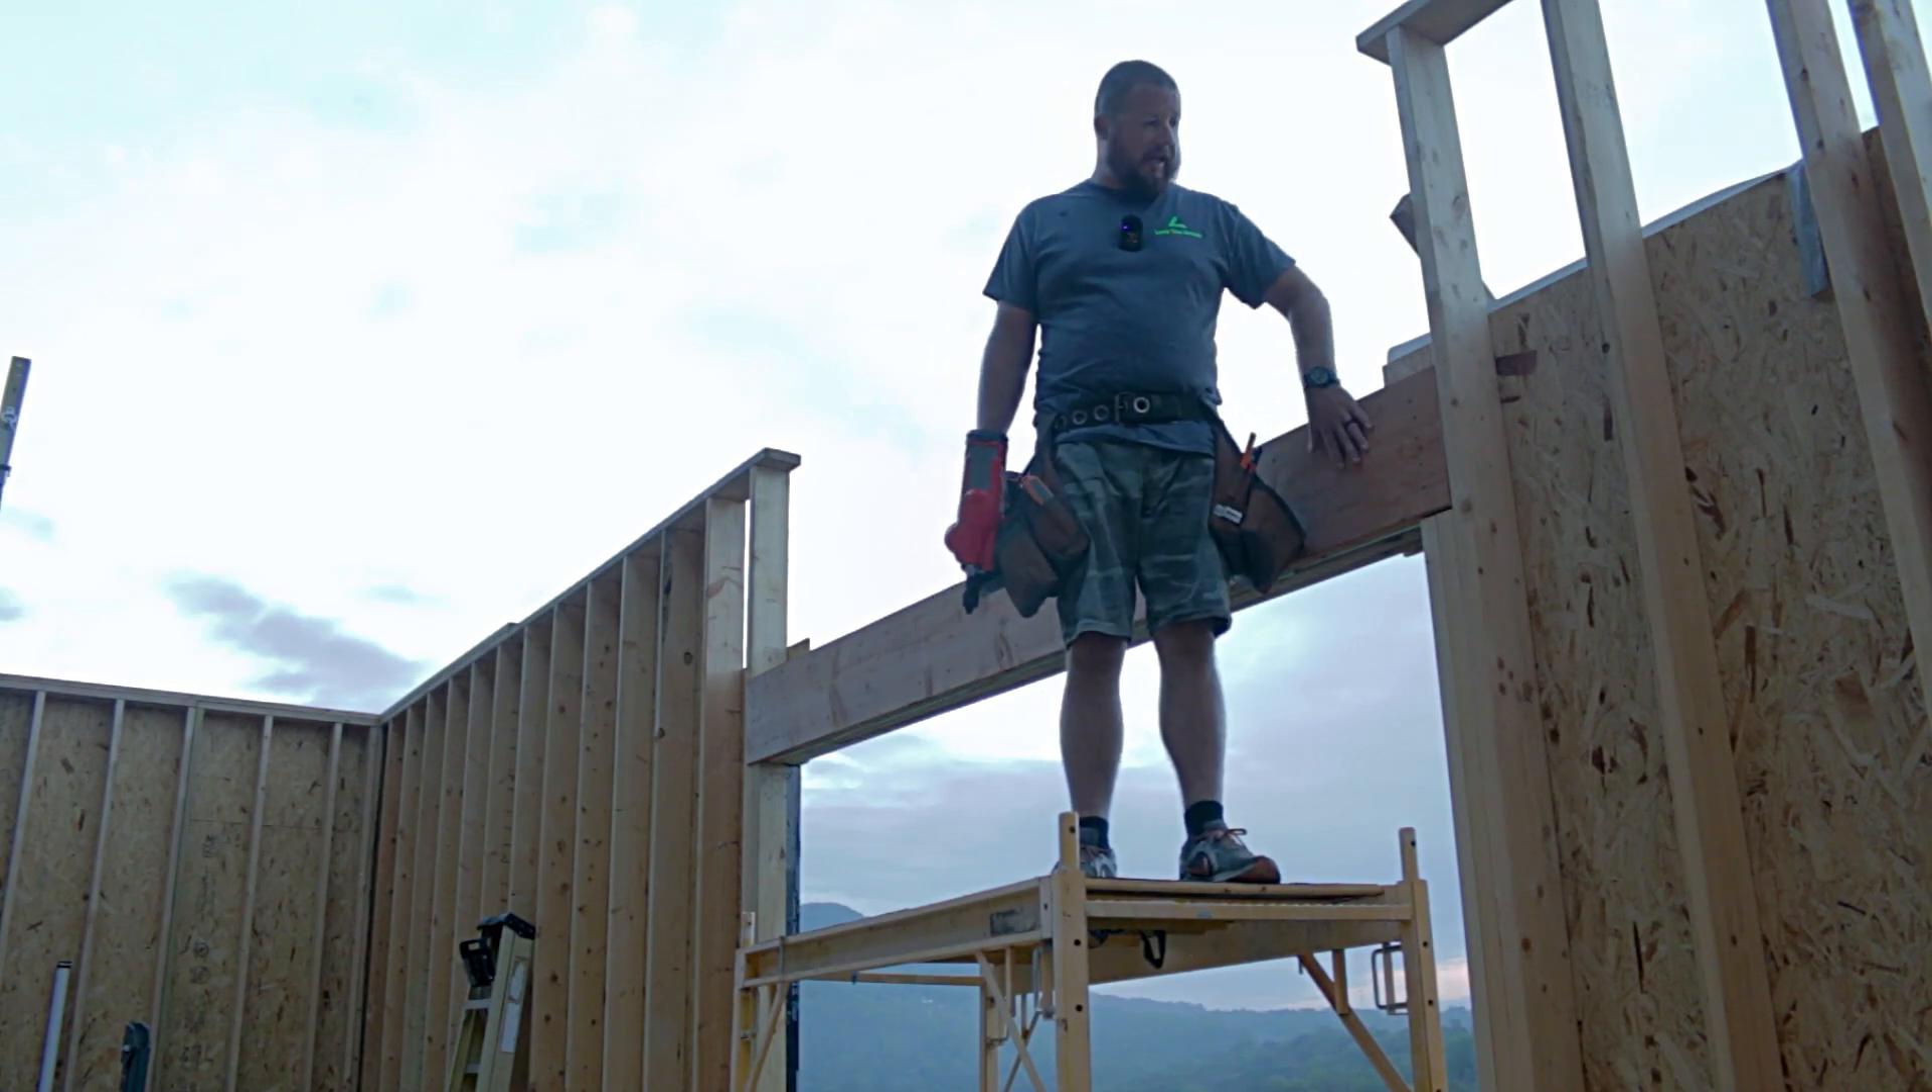All right, so we got our header in place. We need to nail it fast now.